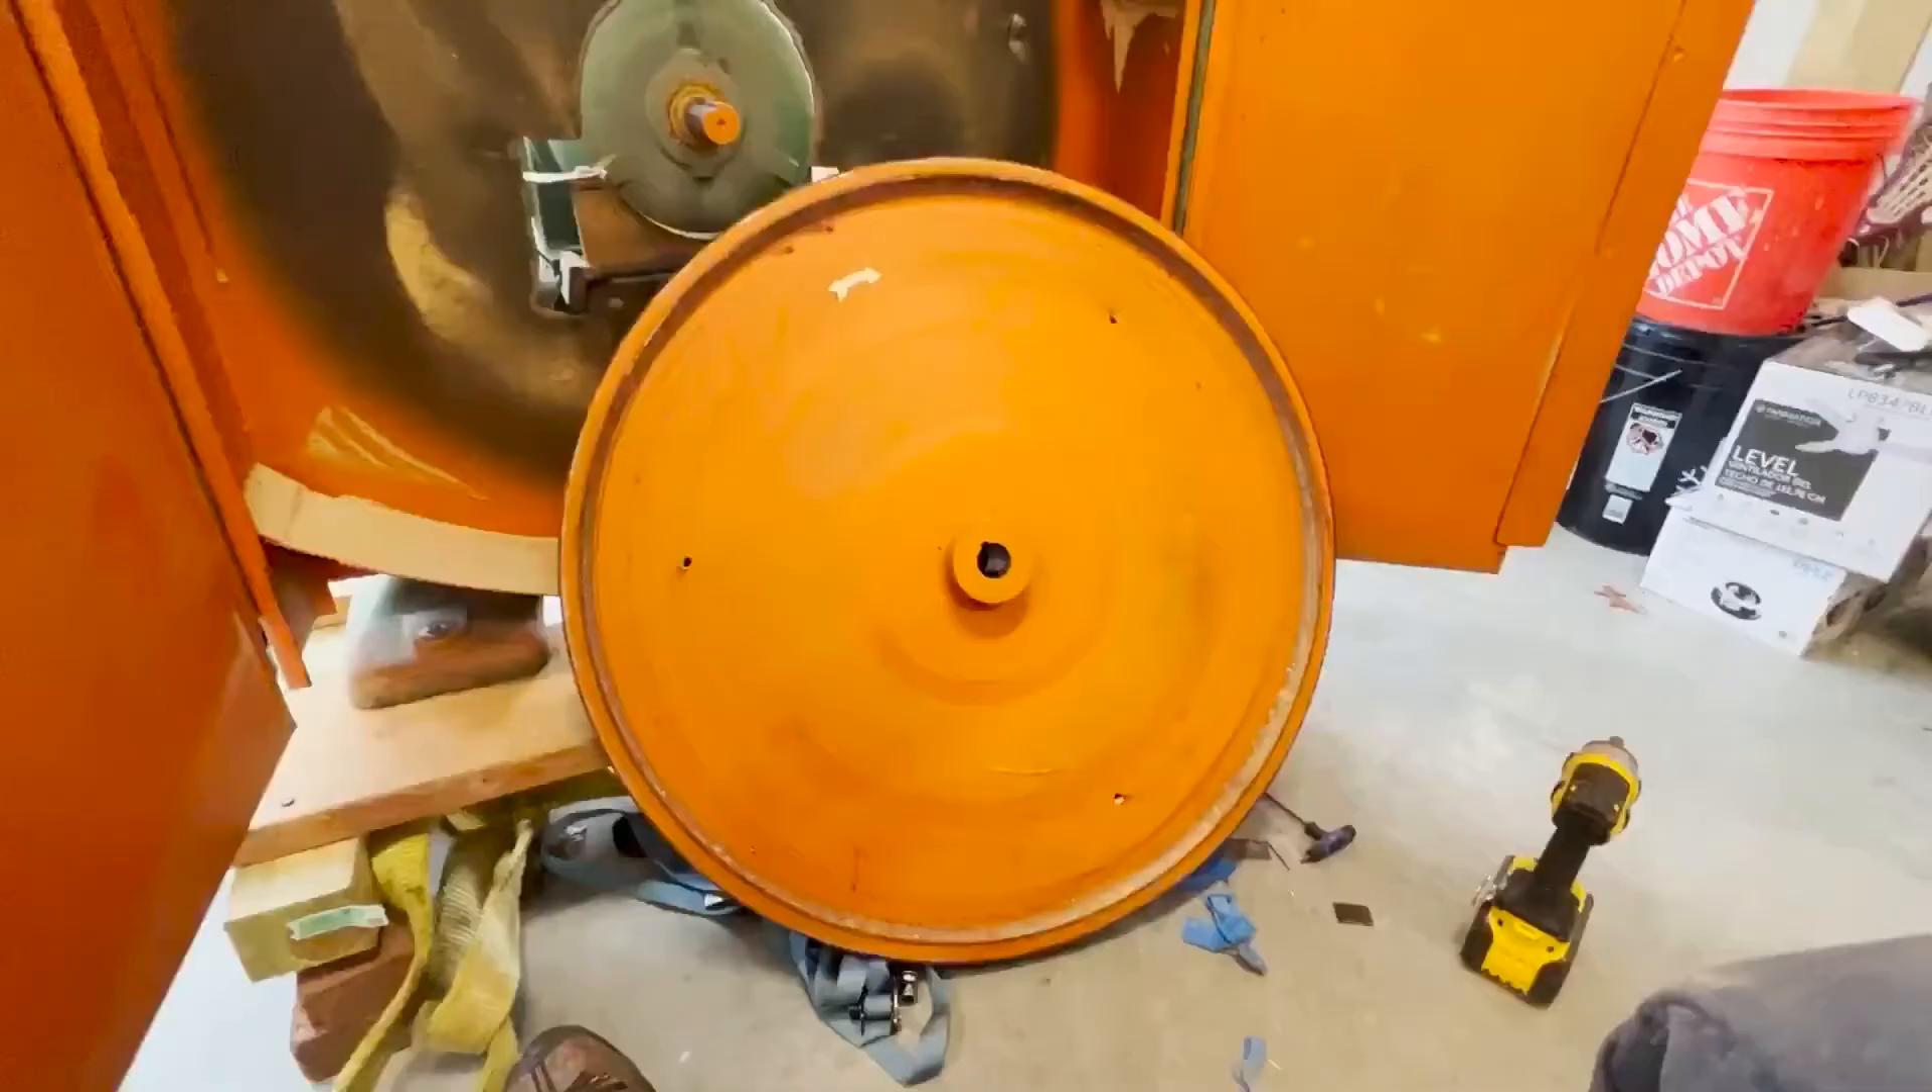The wheel came off, no problem.